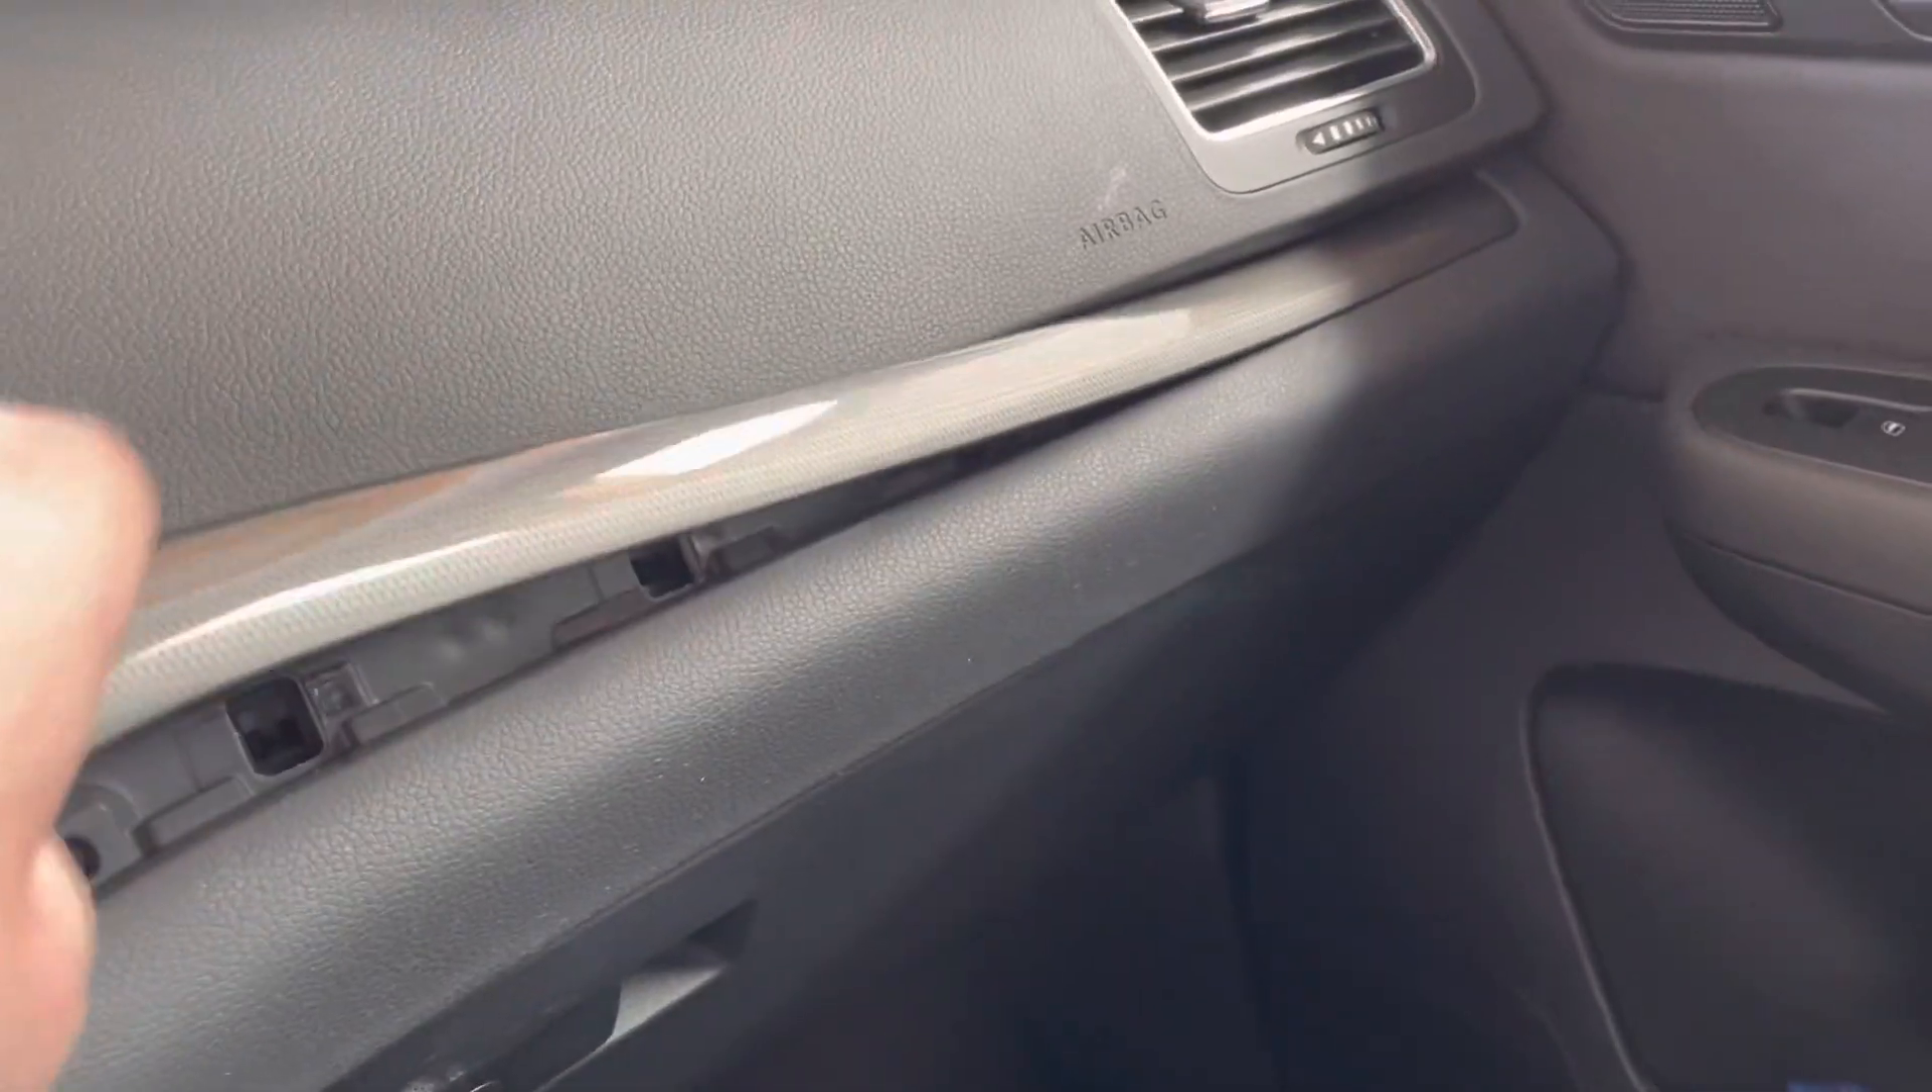Die Leiste habe ich komplett nicht ausgebaut. Ich habe die ungefähr bis dahin ausgehängt.